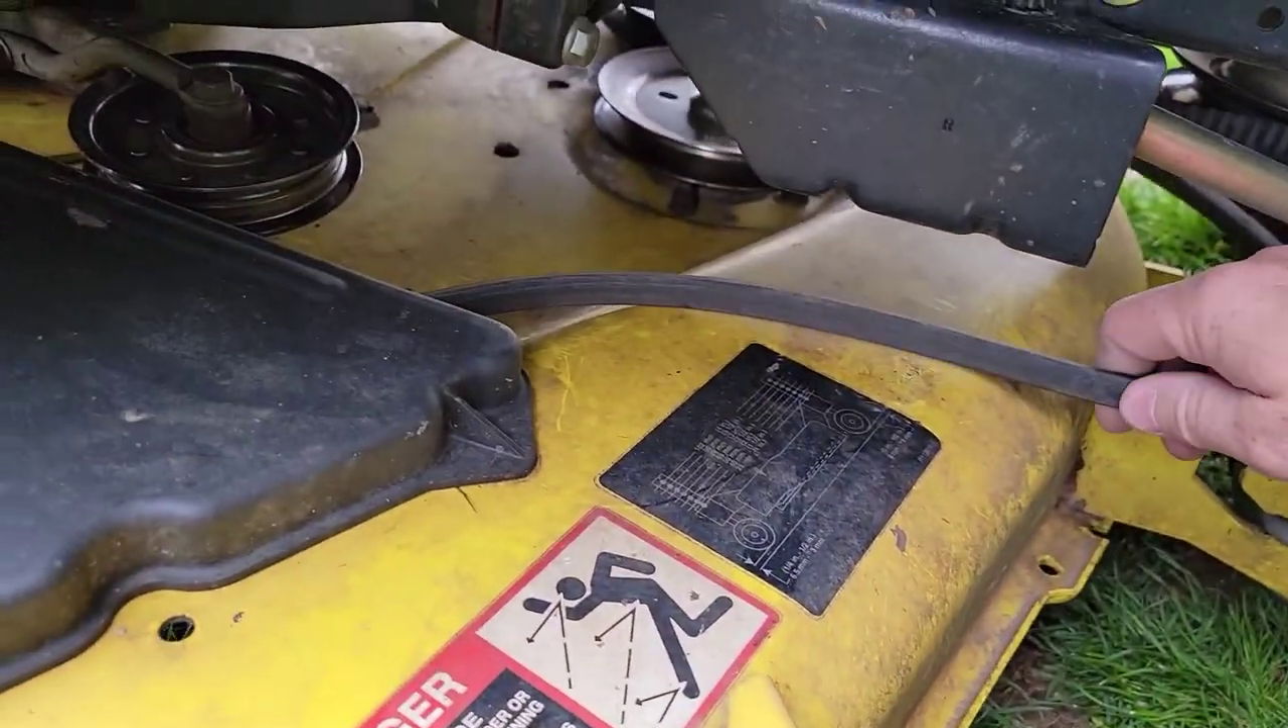And if I look down here, I can see the belt has come off the deck.